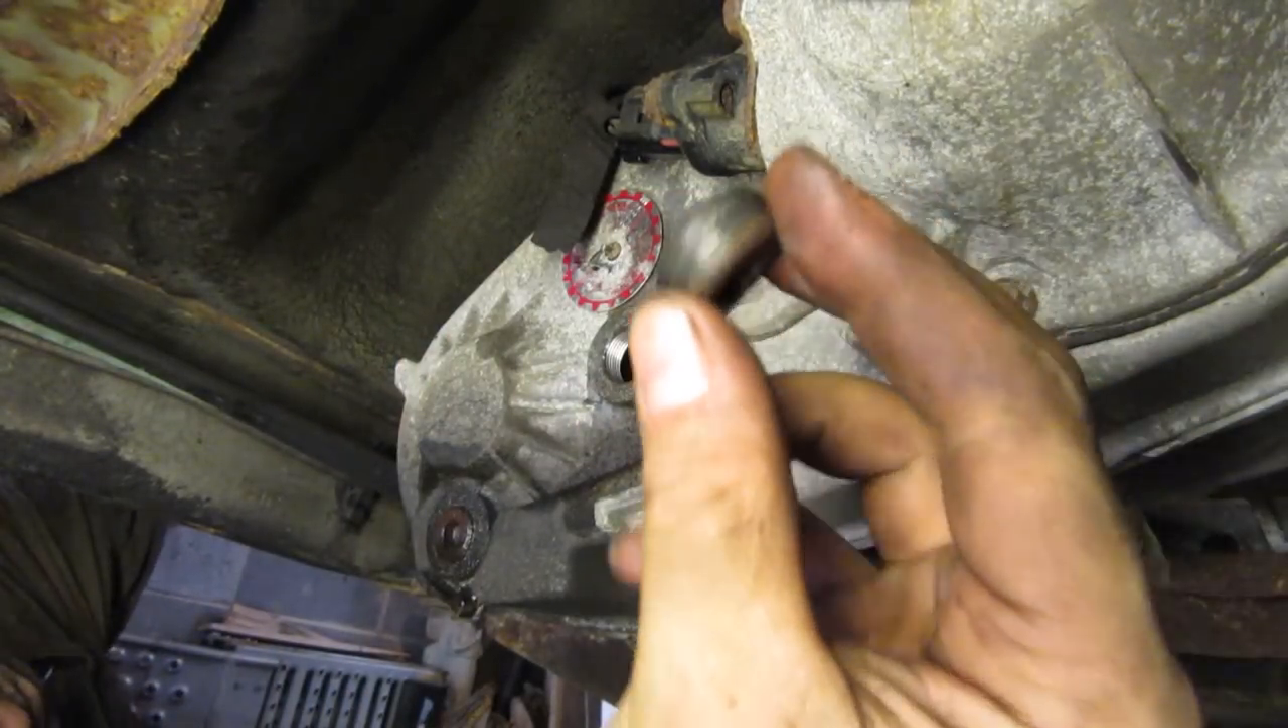So fill plug is officially out.